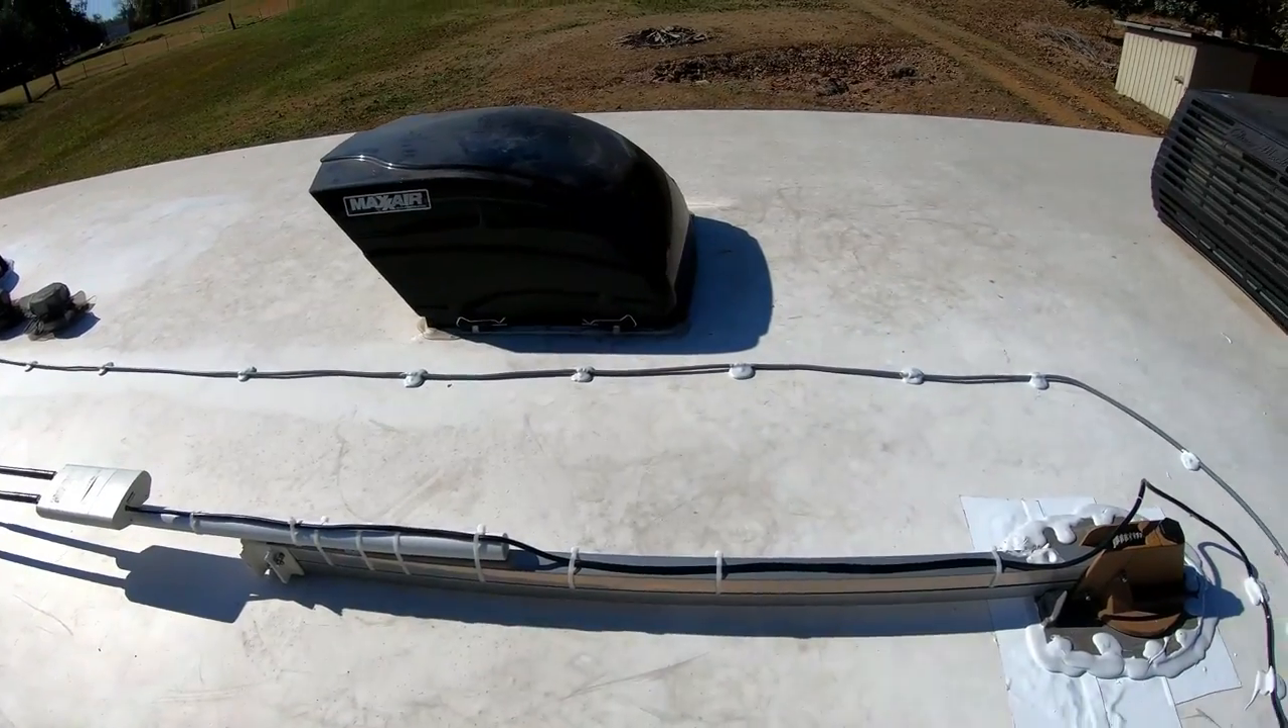It's all screwed down and glued and then our cable is all screwed down with cable straps and put some DICOR on it so they won't leak and then down into the cabinet there.